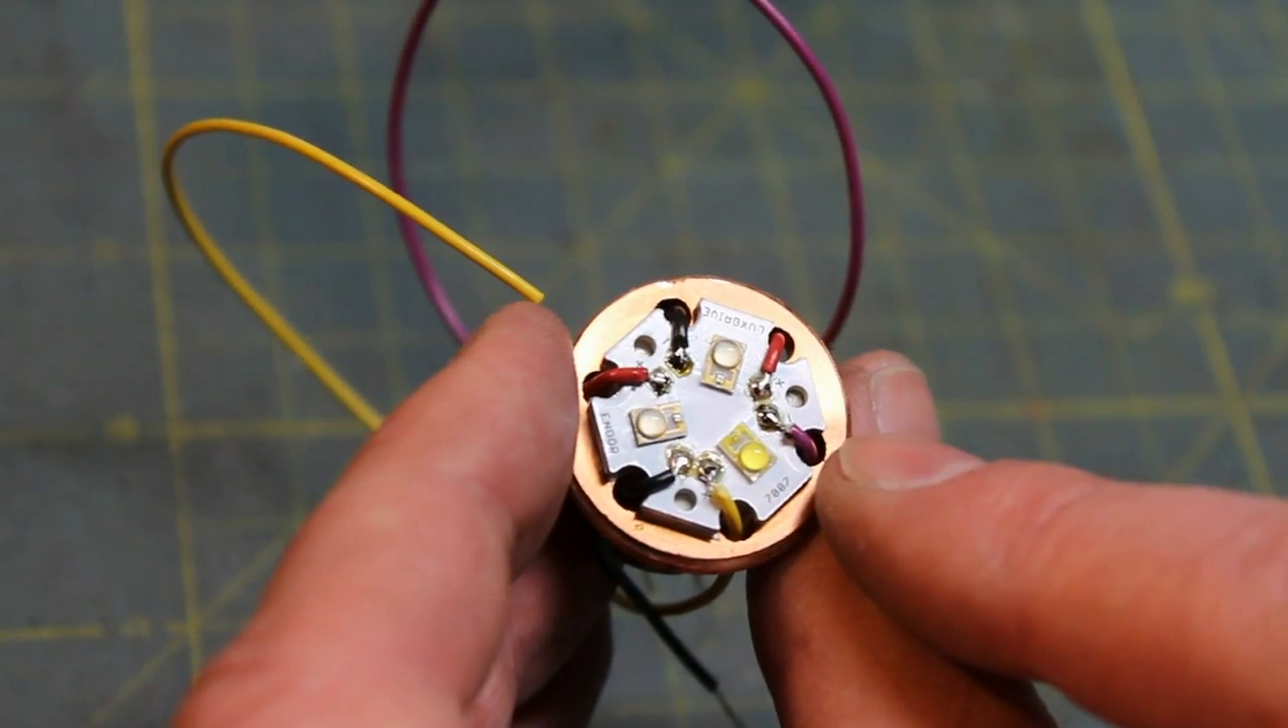Now as you can see, I've got my wires attached.